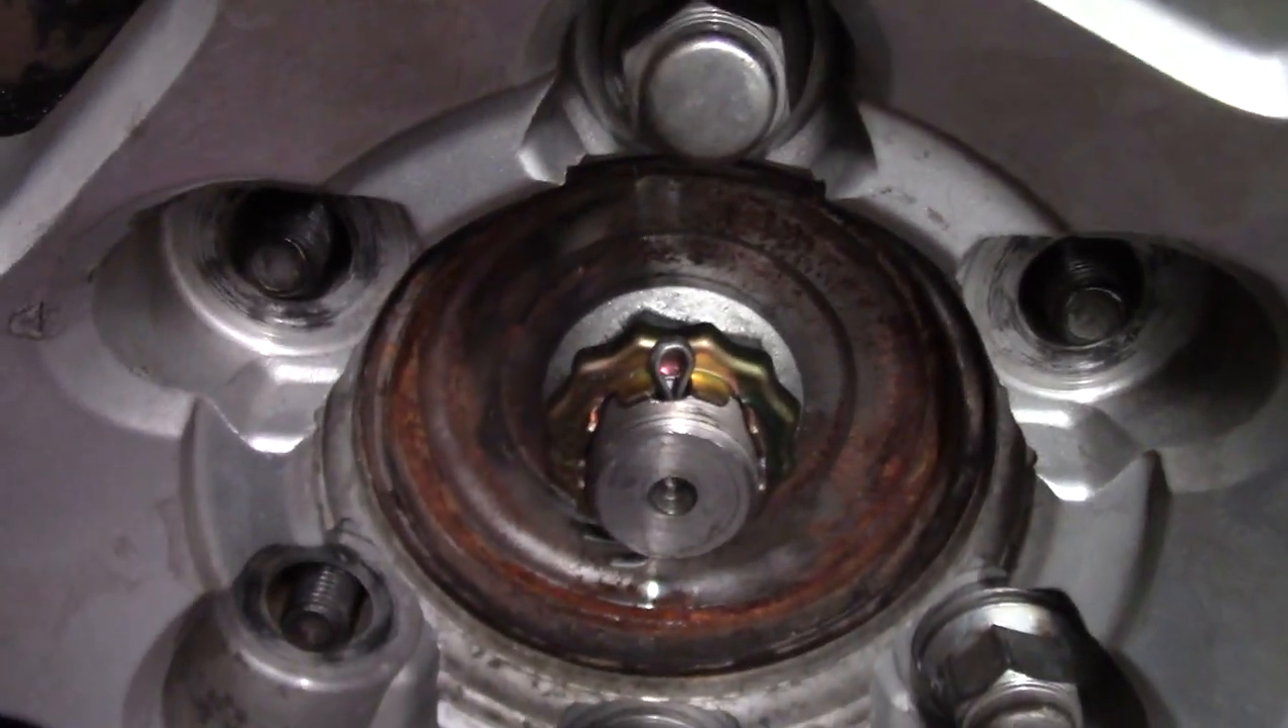Here's the cotter pin. It's seated within the groove of this lock washer.